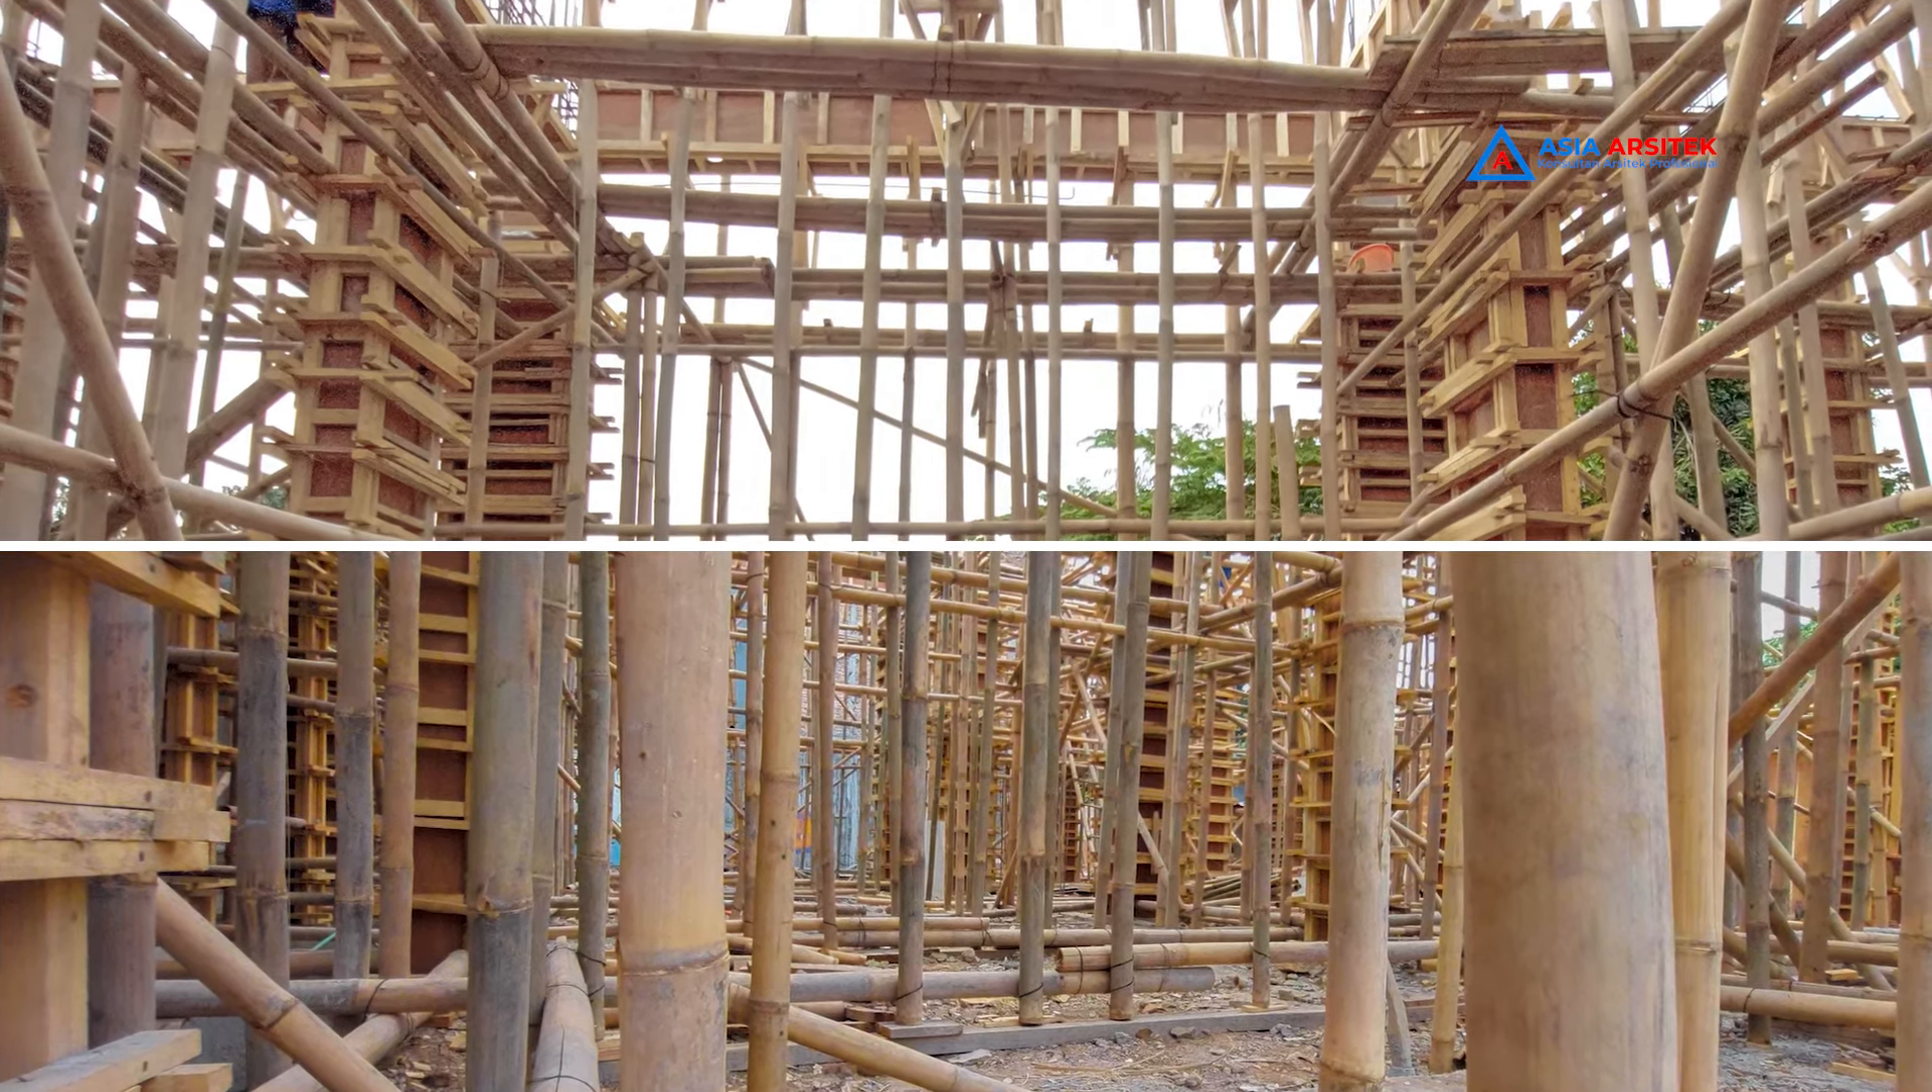Bisa kita lihat di mana kolom balok sudah terpasang dan tersusun rapih di setiap sisi dan sudut ruang.